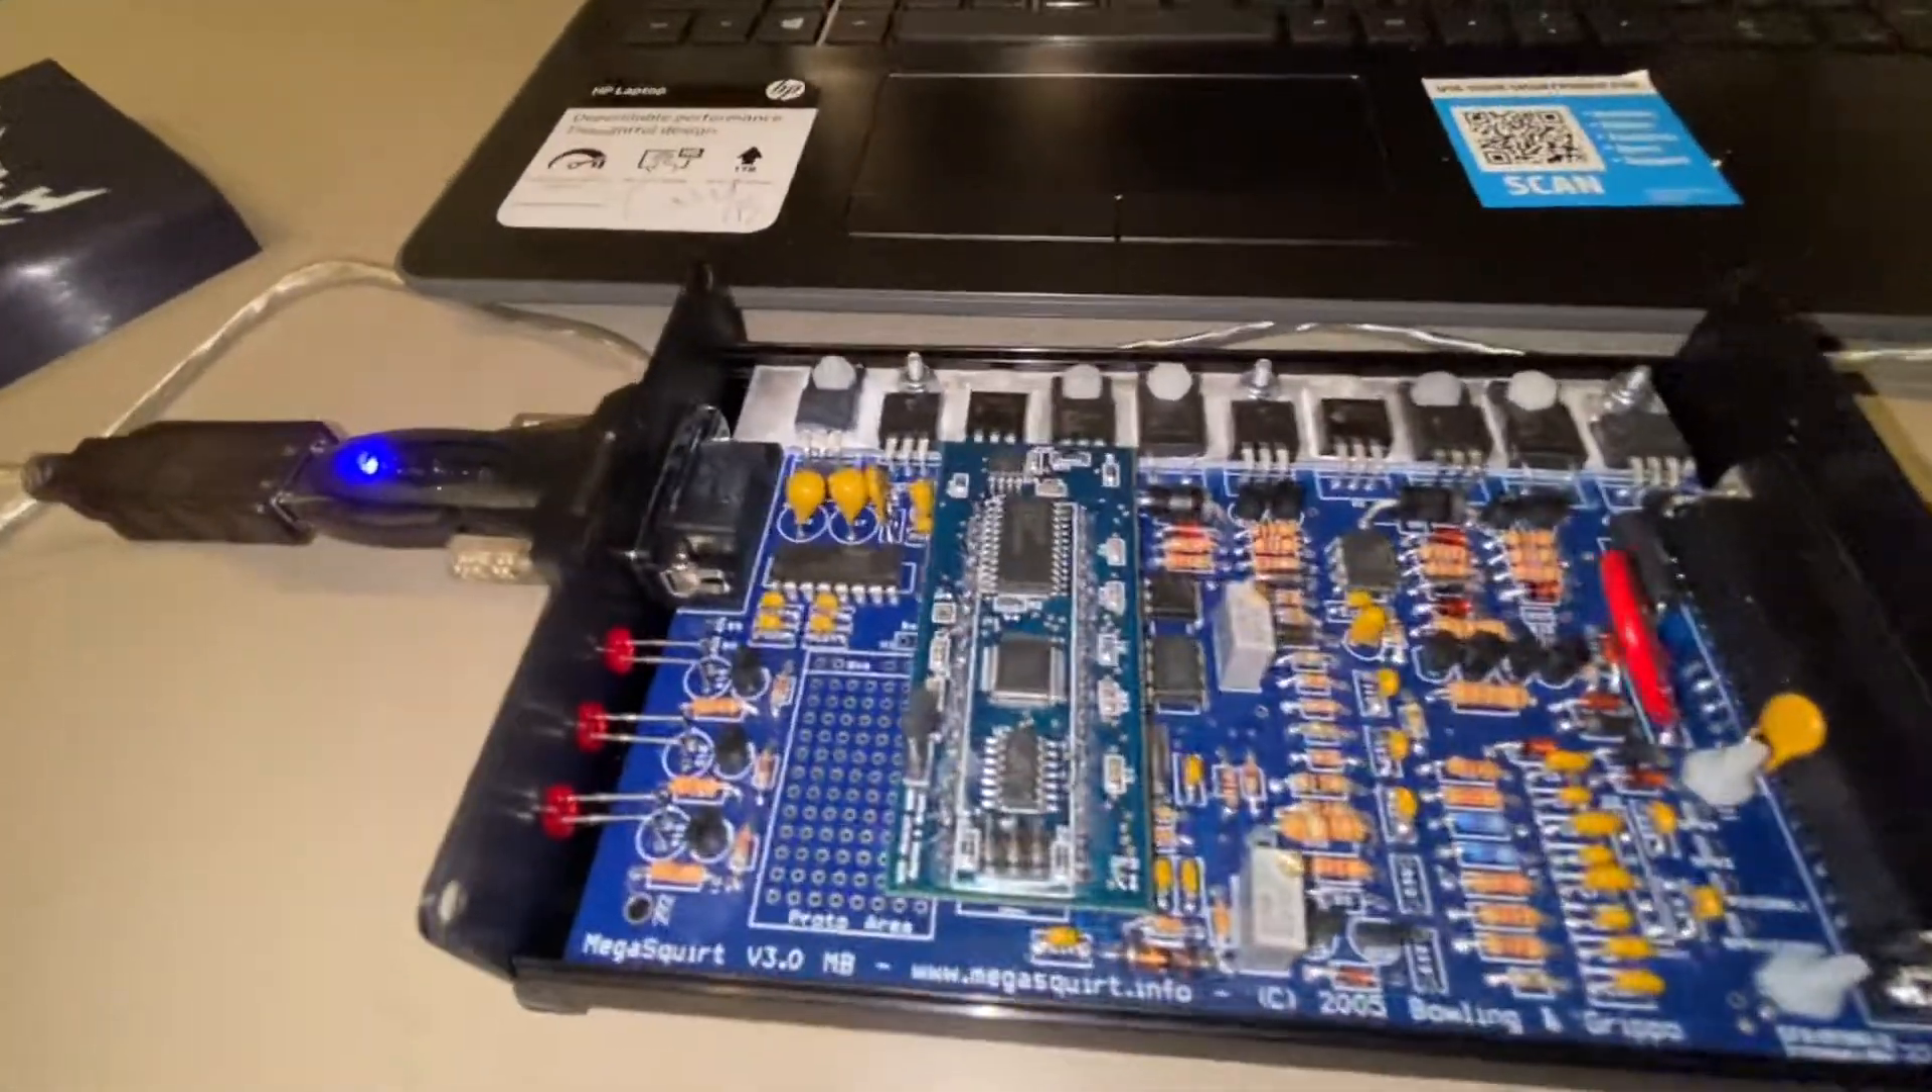Well I've got my ECU all assembled everything went well I've got all the components in mounted into the housing and I've got it hooked up to the engine simulator.